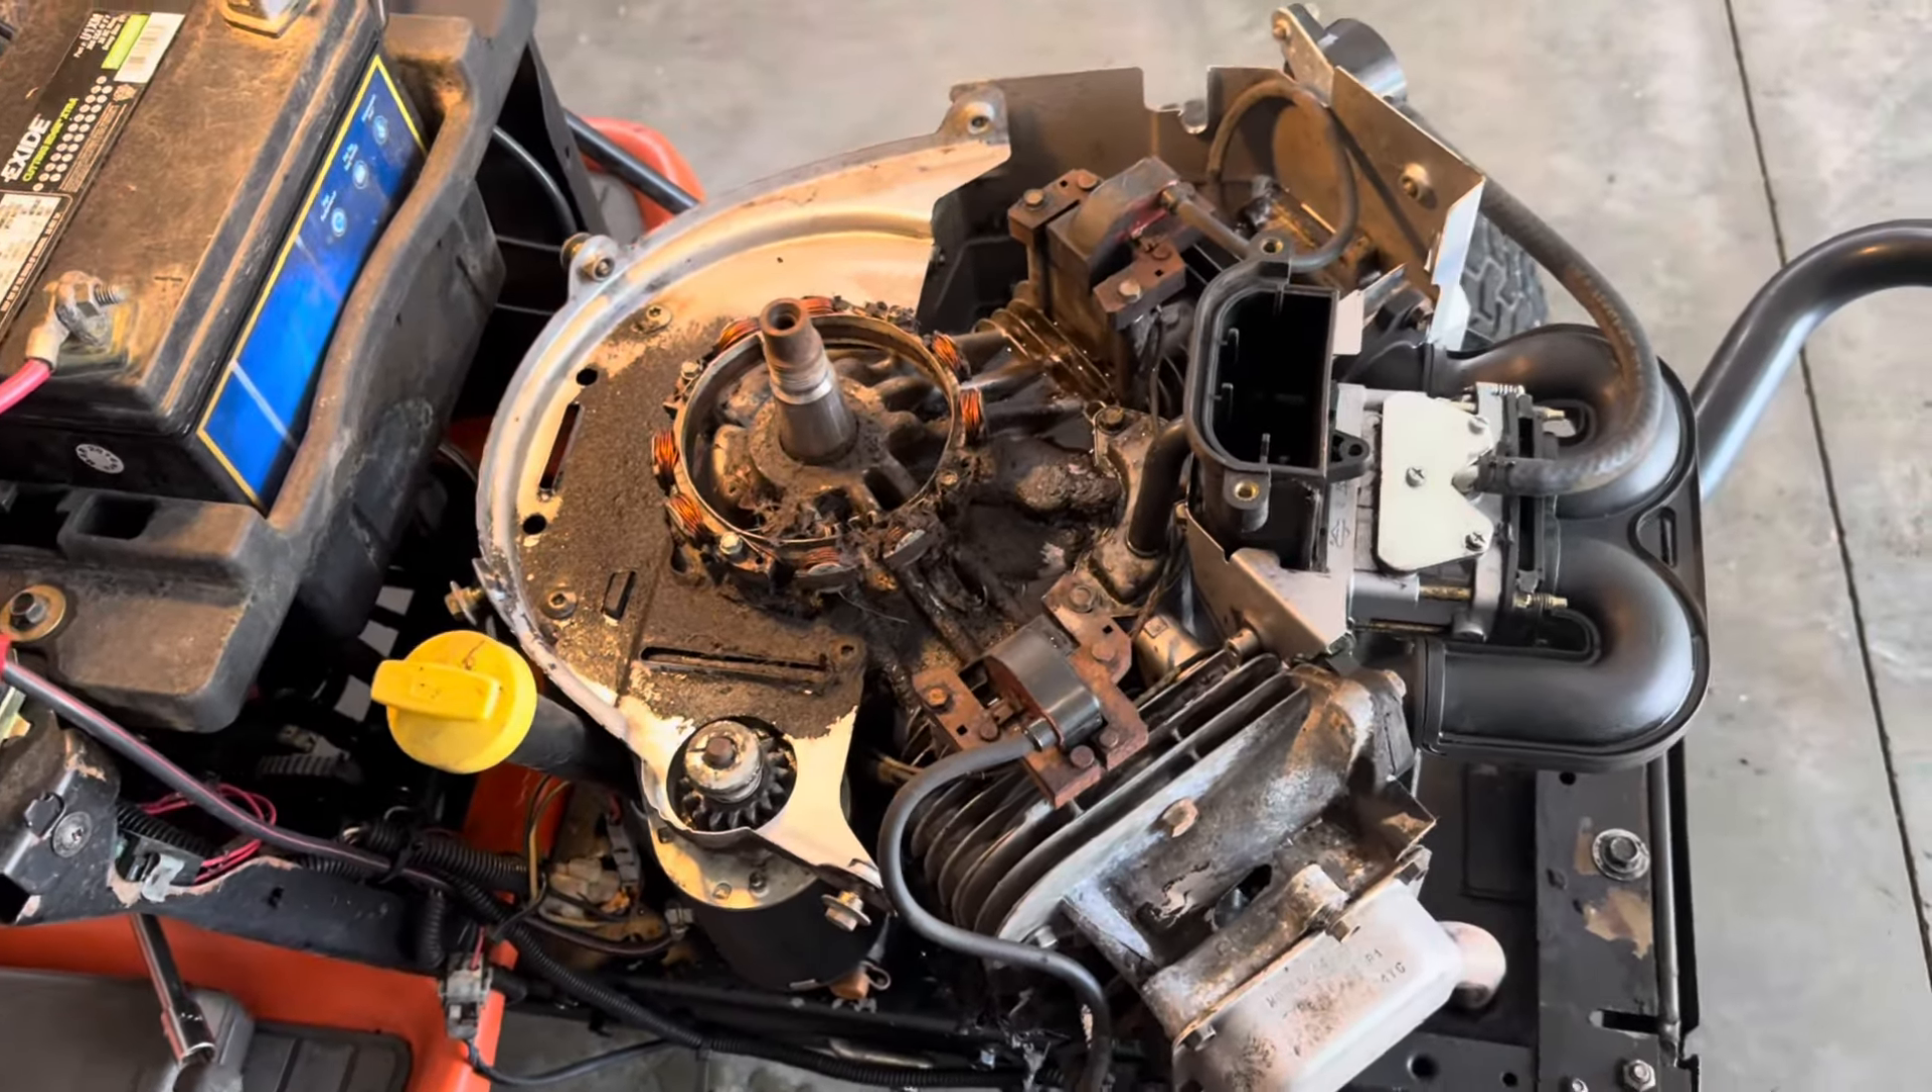You can sure see we got the flywheel off we're exposed to the stator.